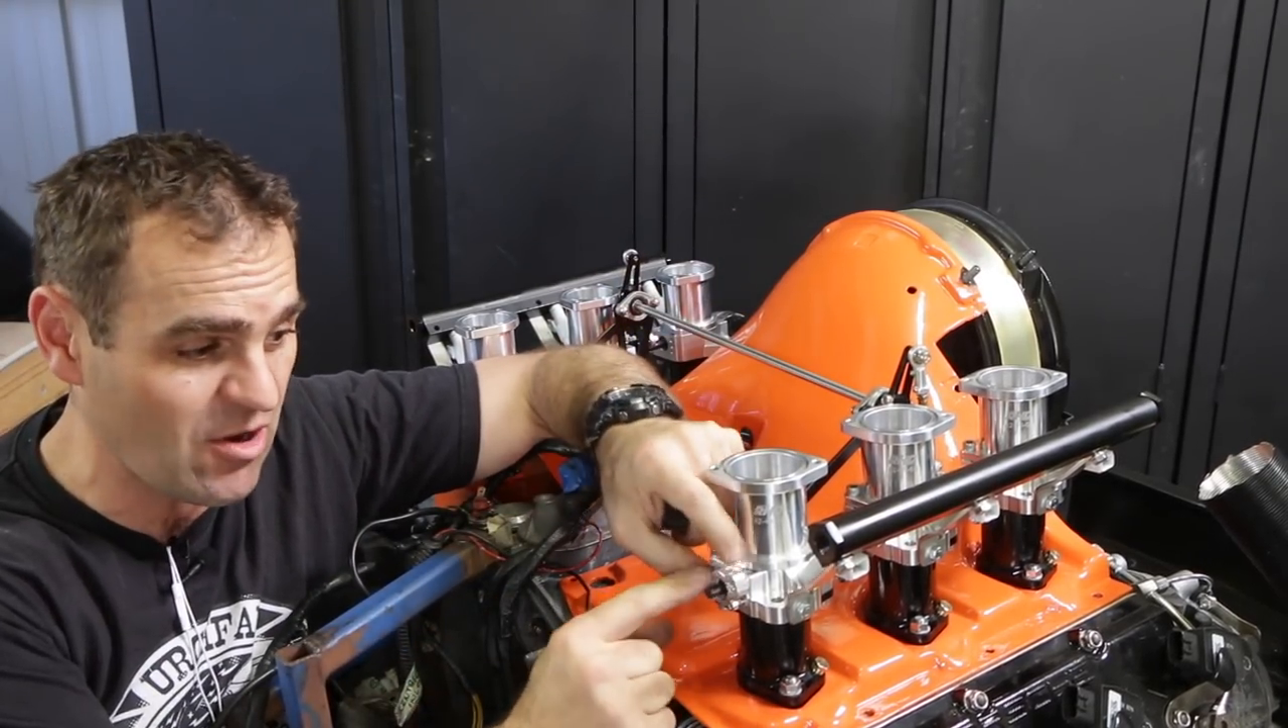We have injectors and fuel rails they're all mounted up.